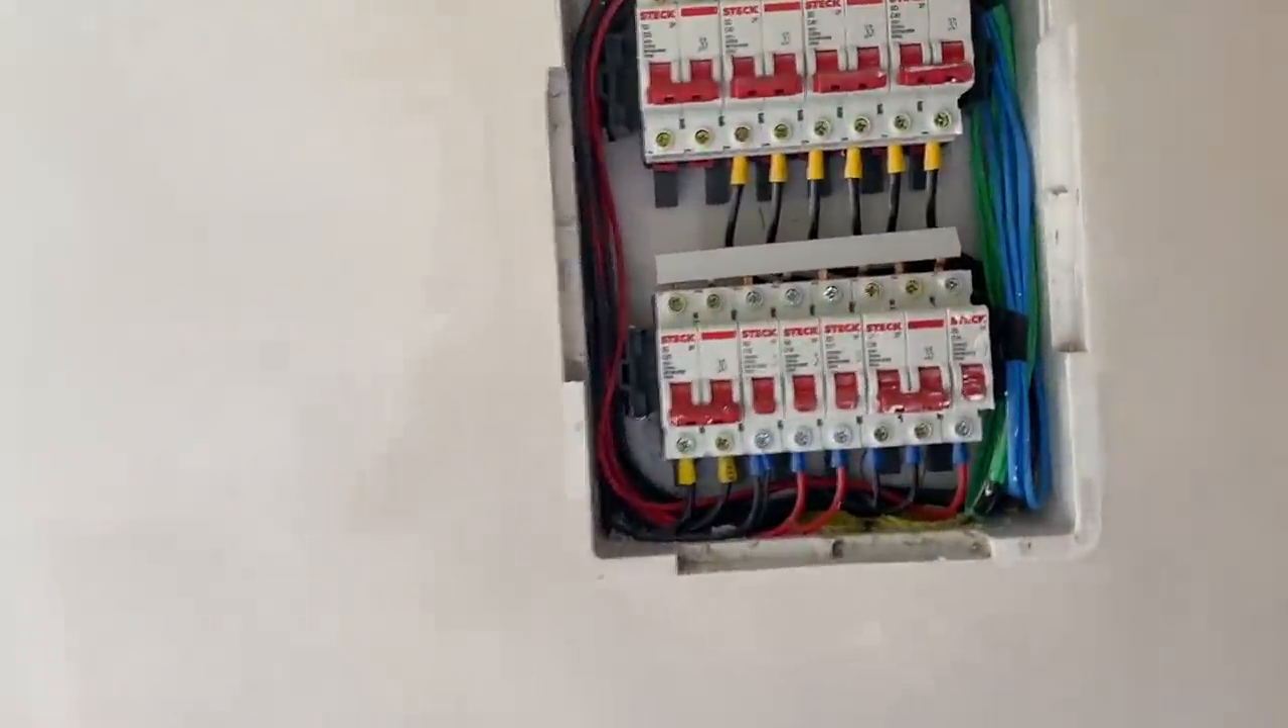Ó, o sistema de energia já tá colocado.